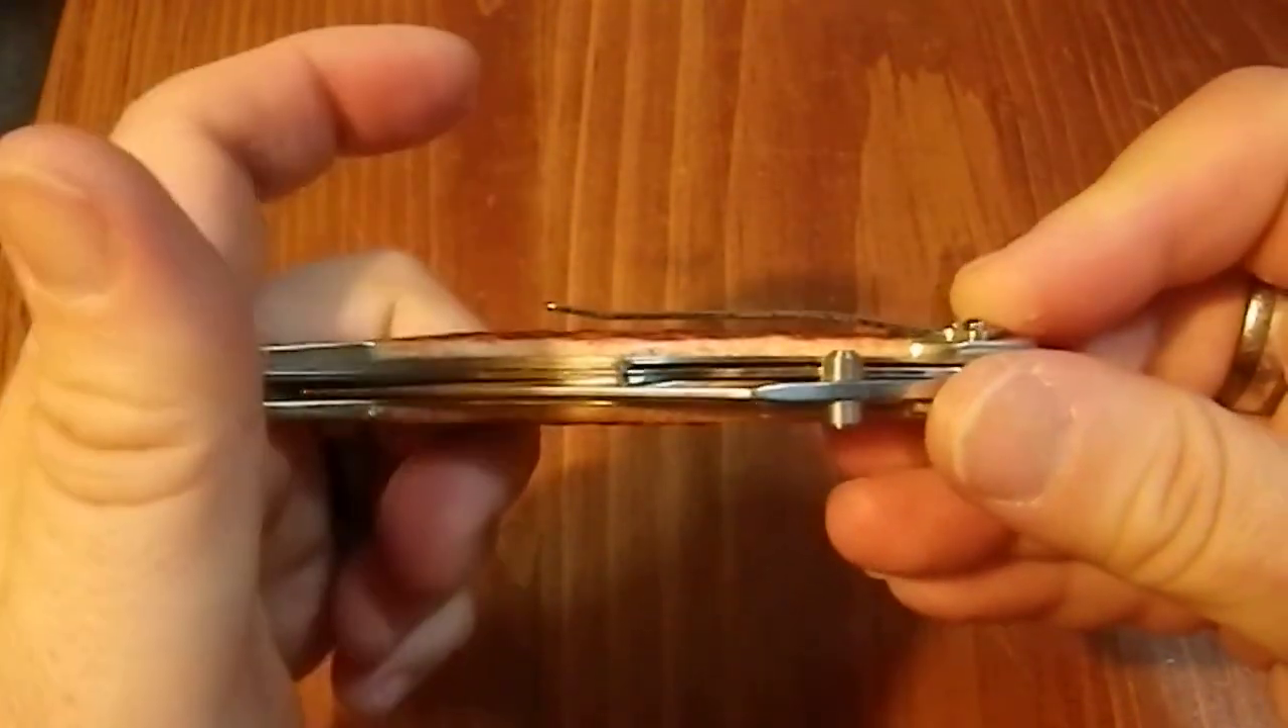And you'll notice that the clip has a gap right there.